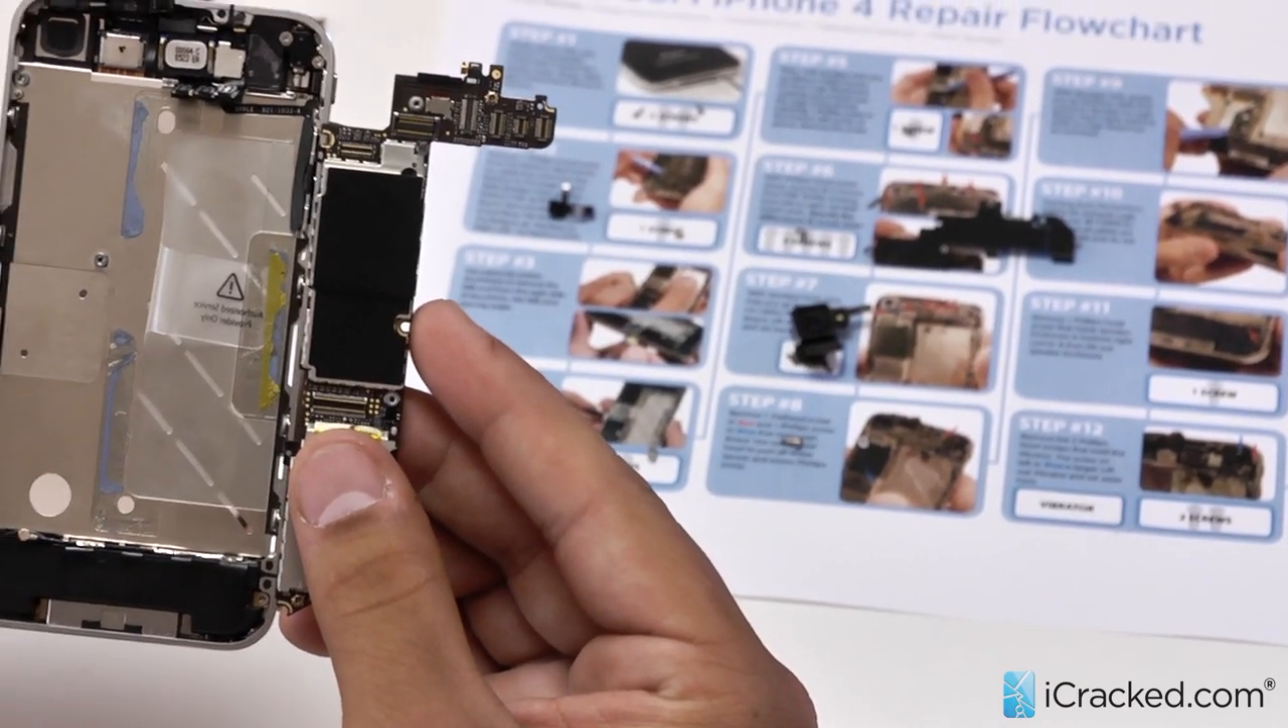So now that the logic board is out we are going to go ahead and set that aside.